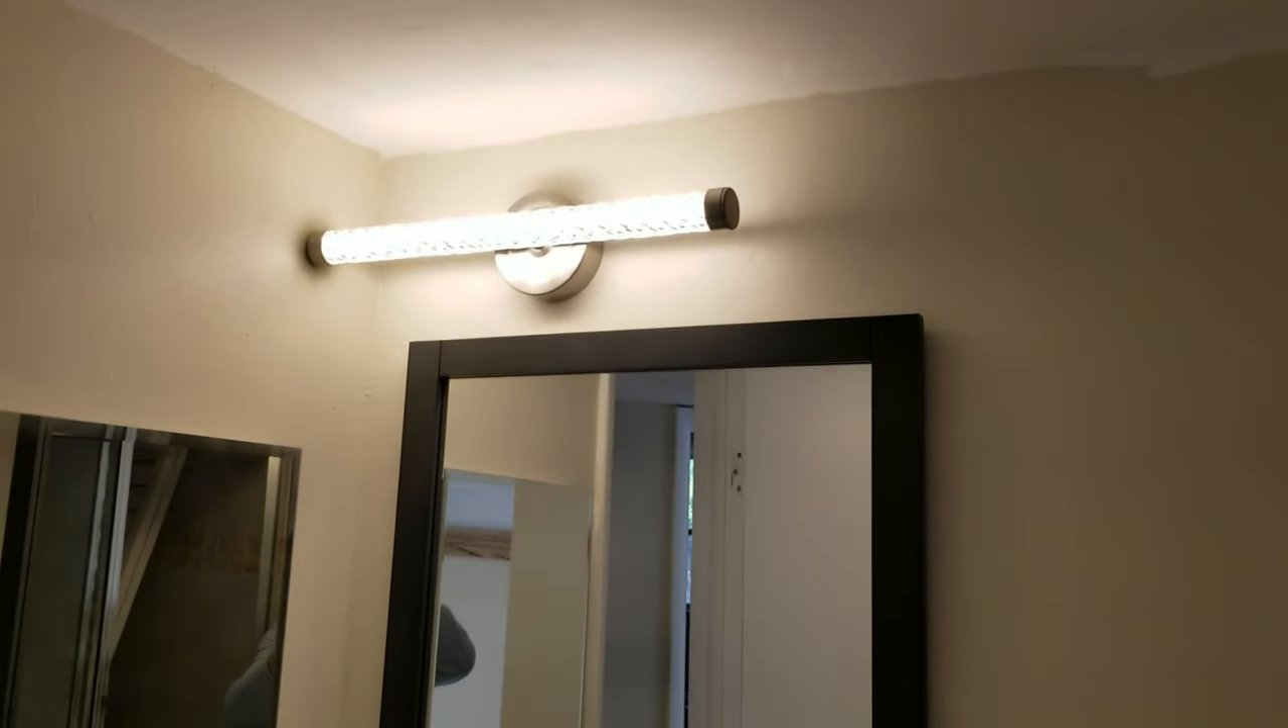Well you can see we mounted our light i knew it was going to be way offset anyway because you know sometimes builders just do really stupid things and this is one such case.